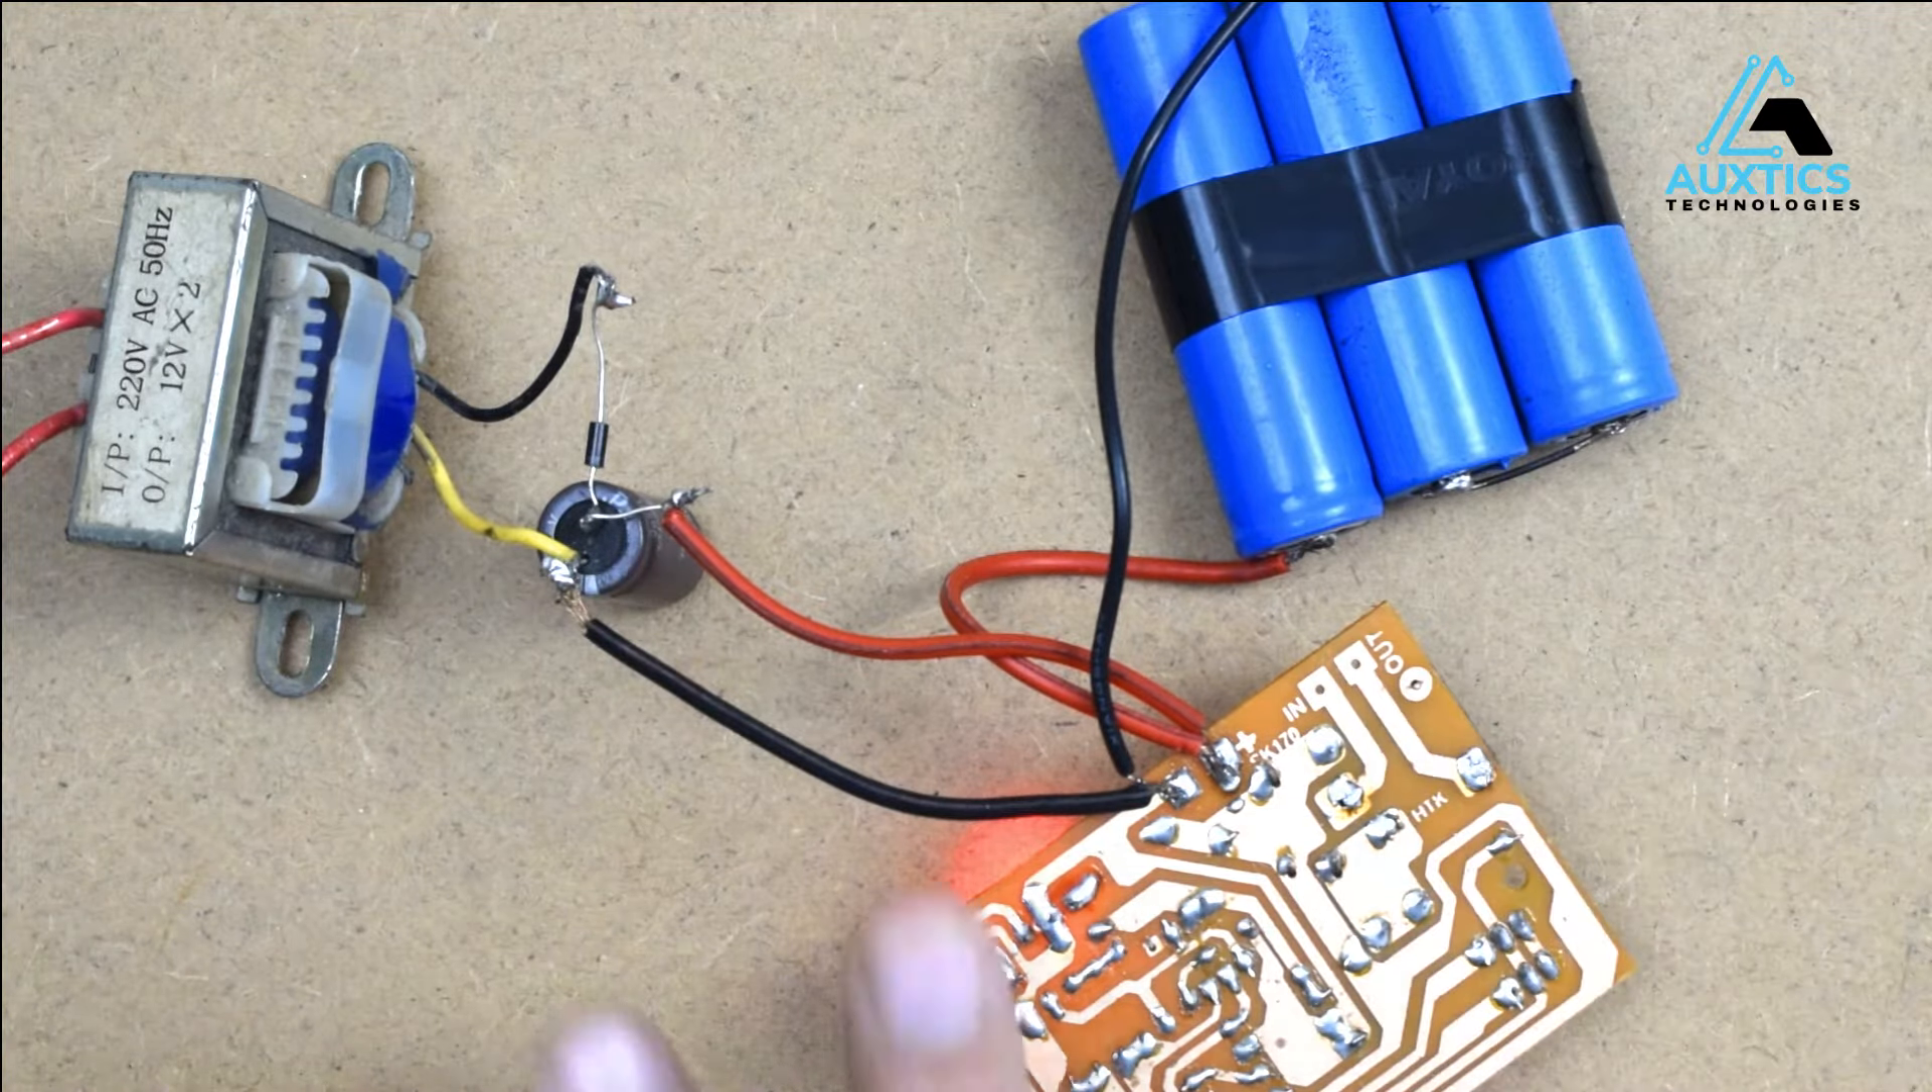जो battery है battery bank है यह भी attach कर दी है।